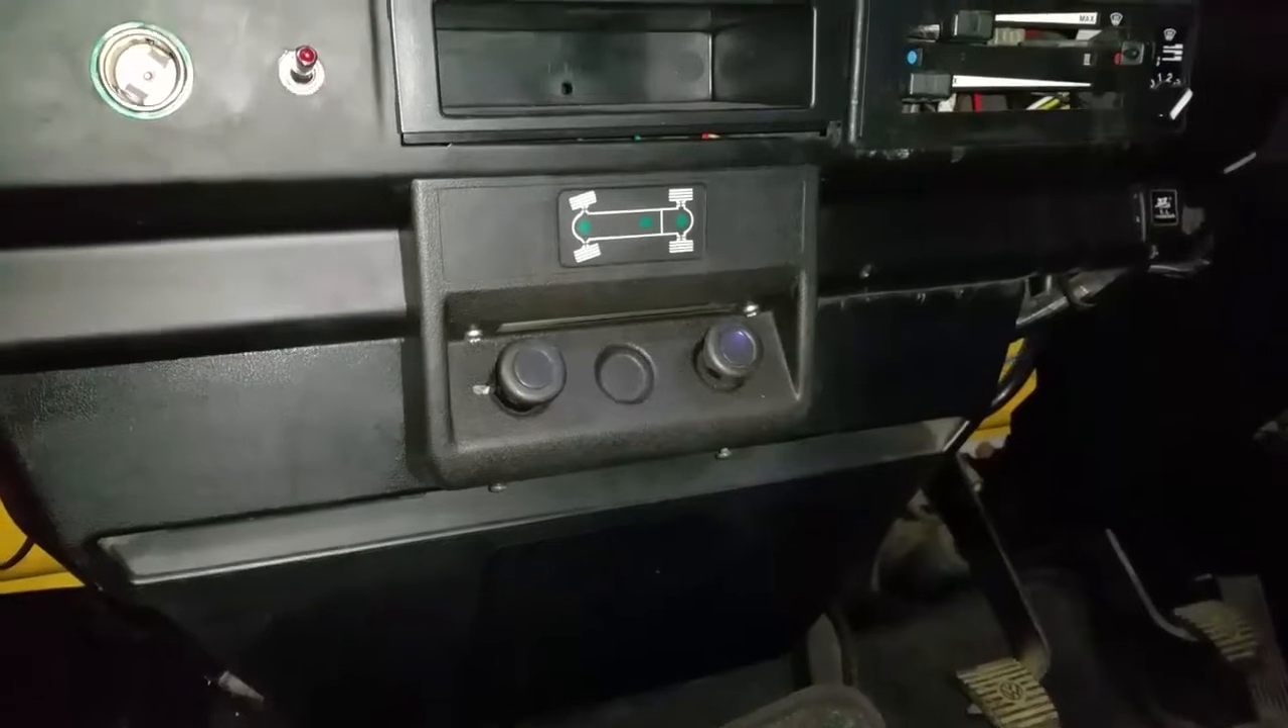And there's the installed diff lock panel all ready to go.